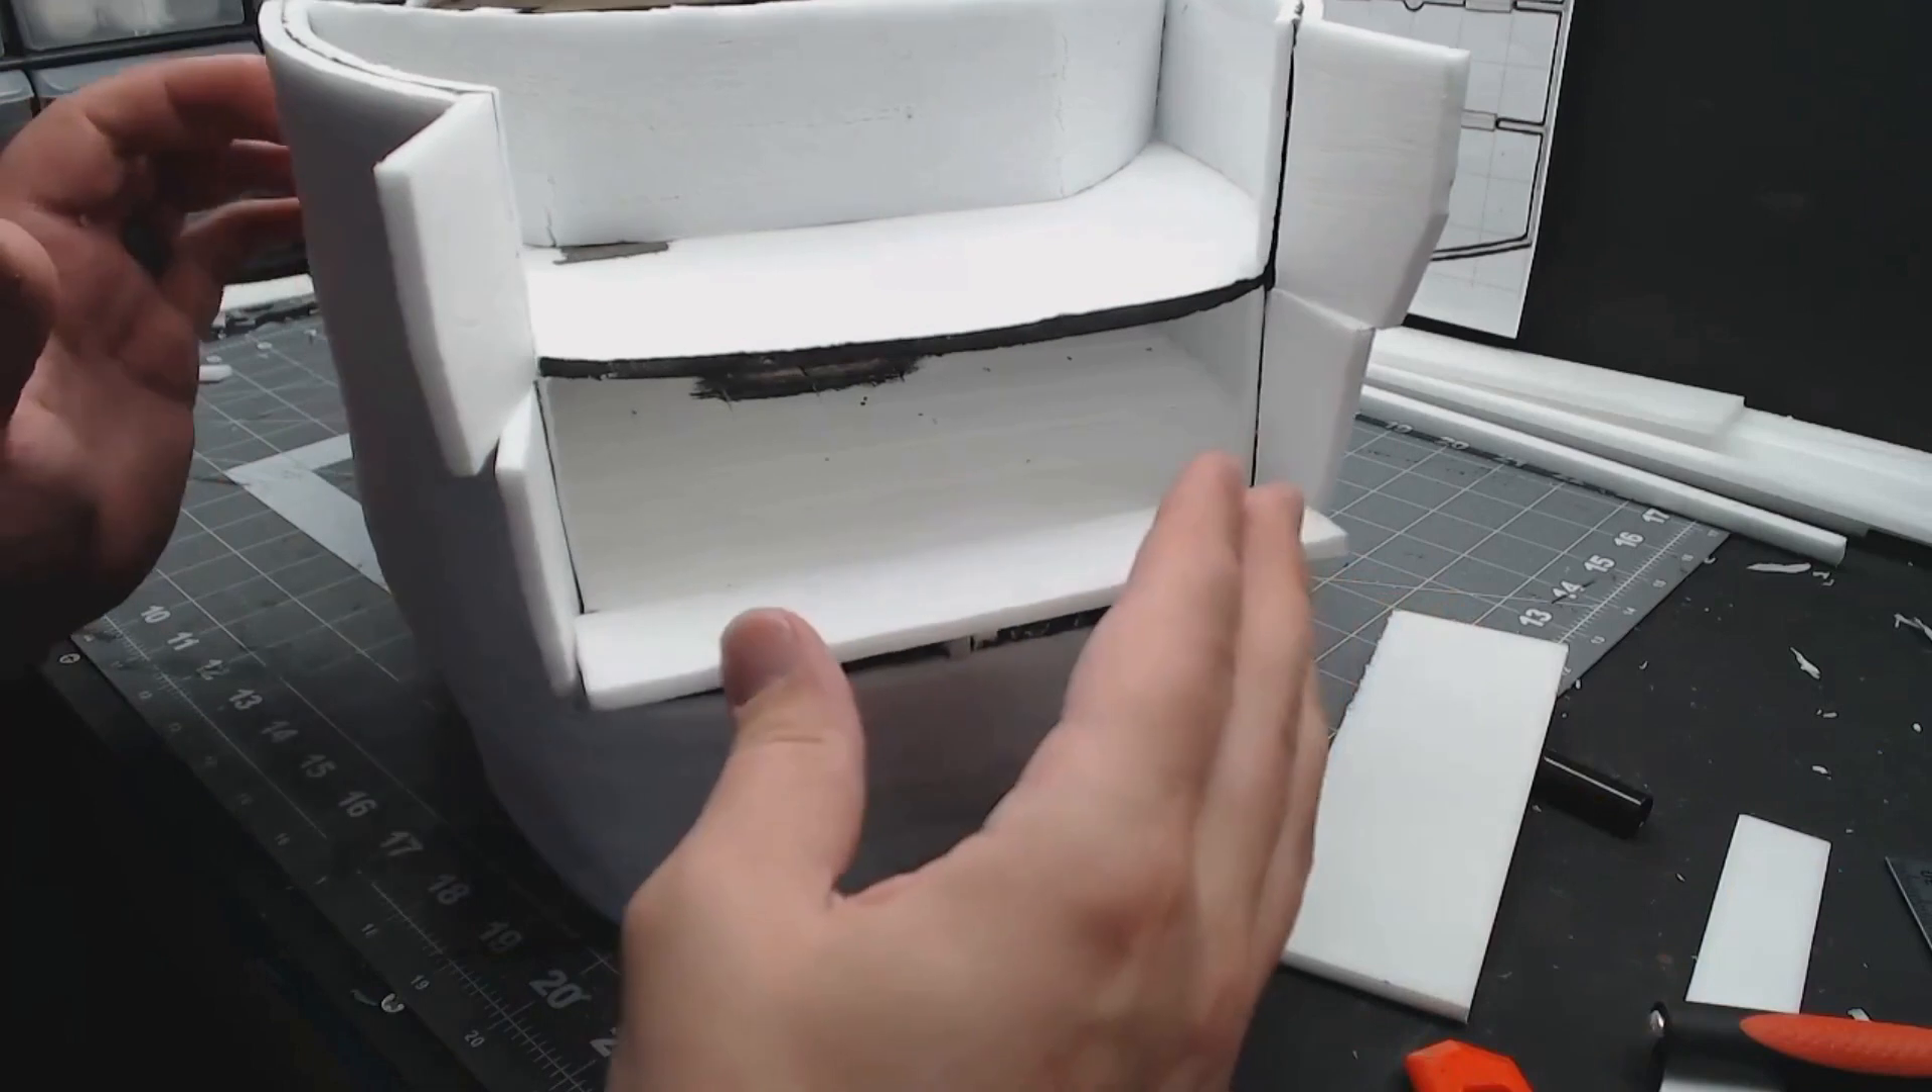When you get to the back over here where the captain's cabin goes, you can see these sidewalls are sticking out all crazy.